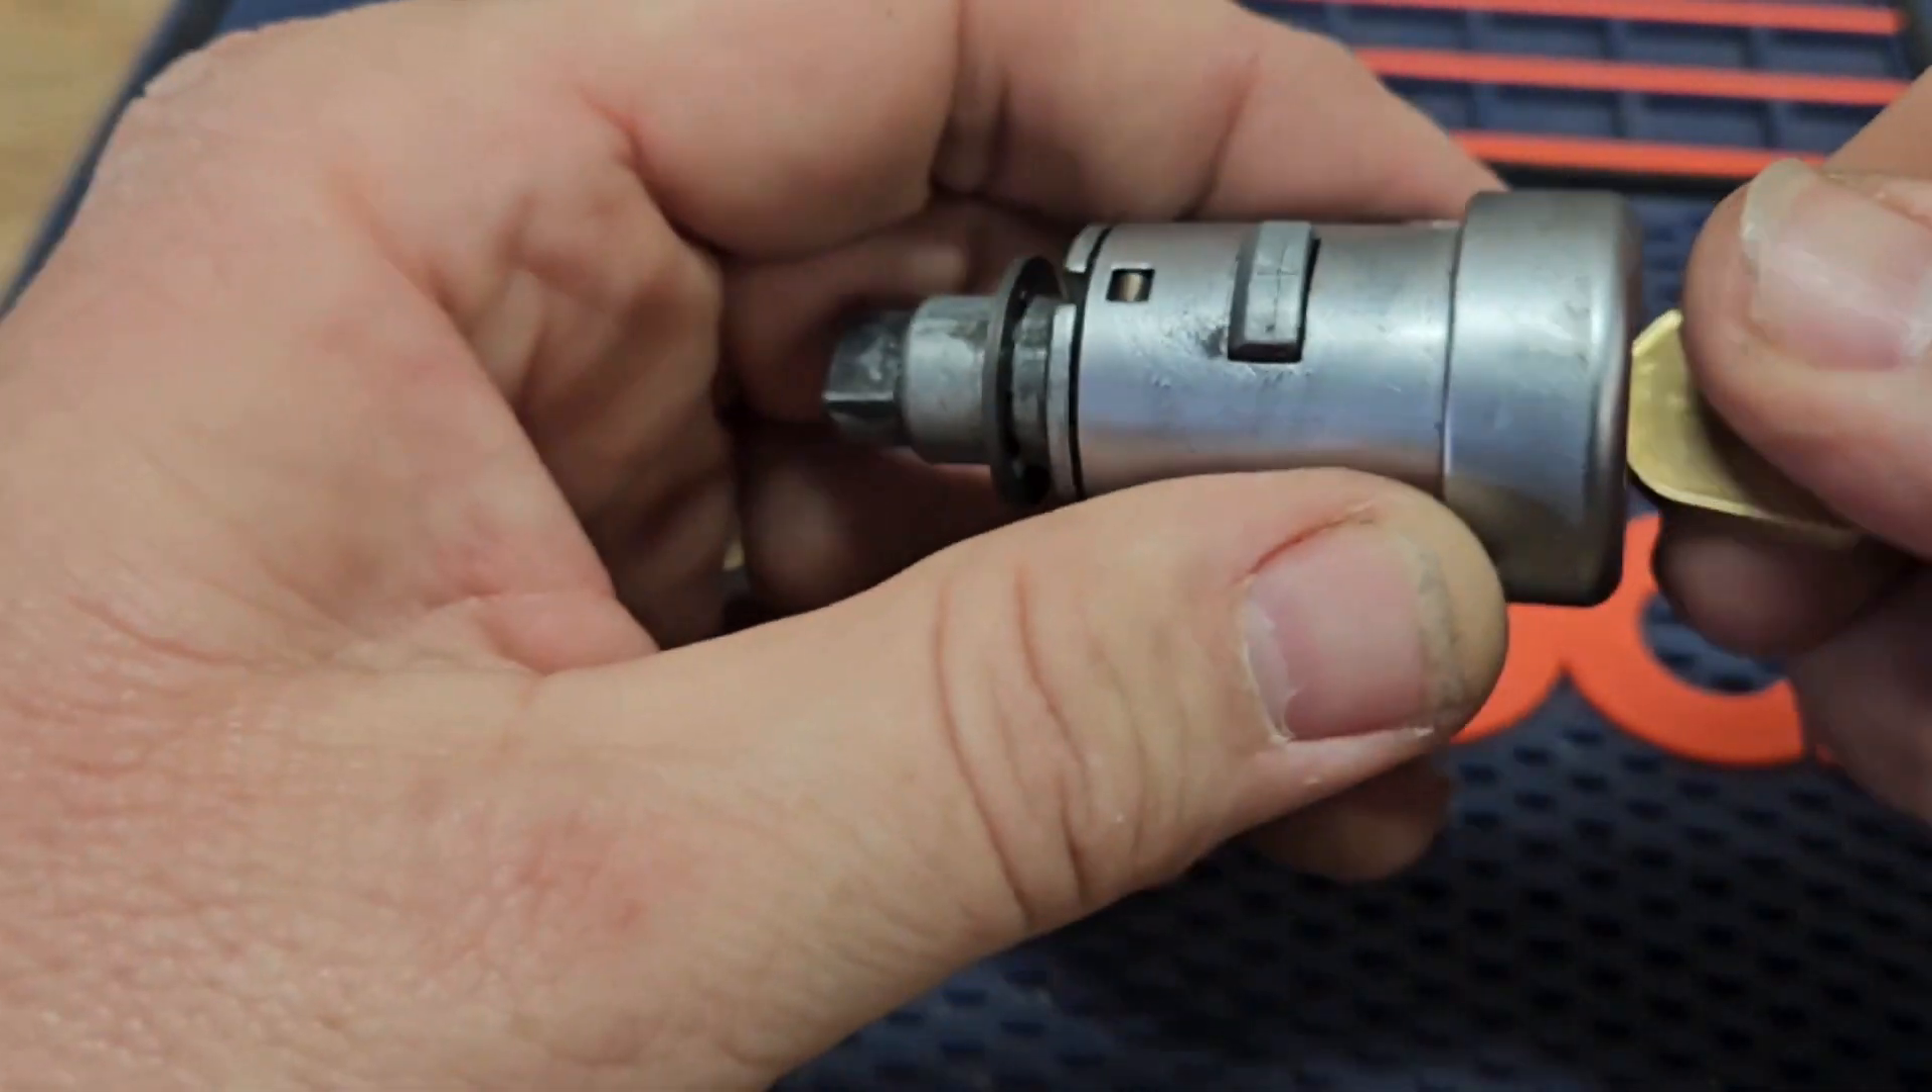Alright, I got the ignition out here.